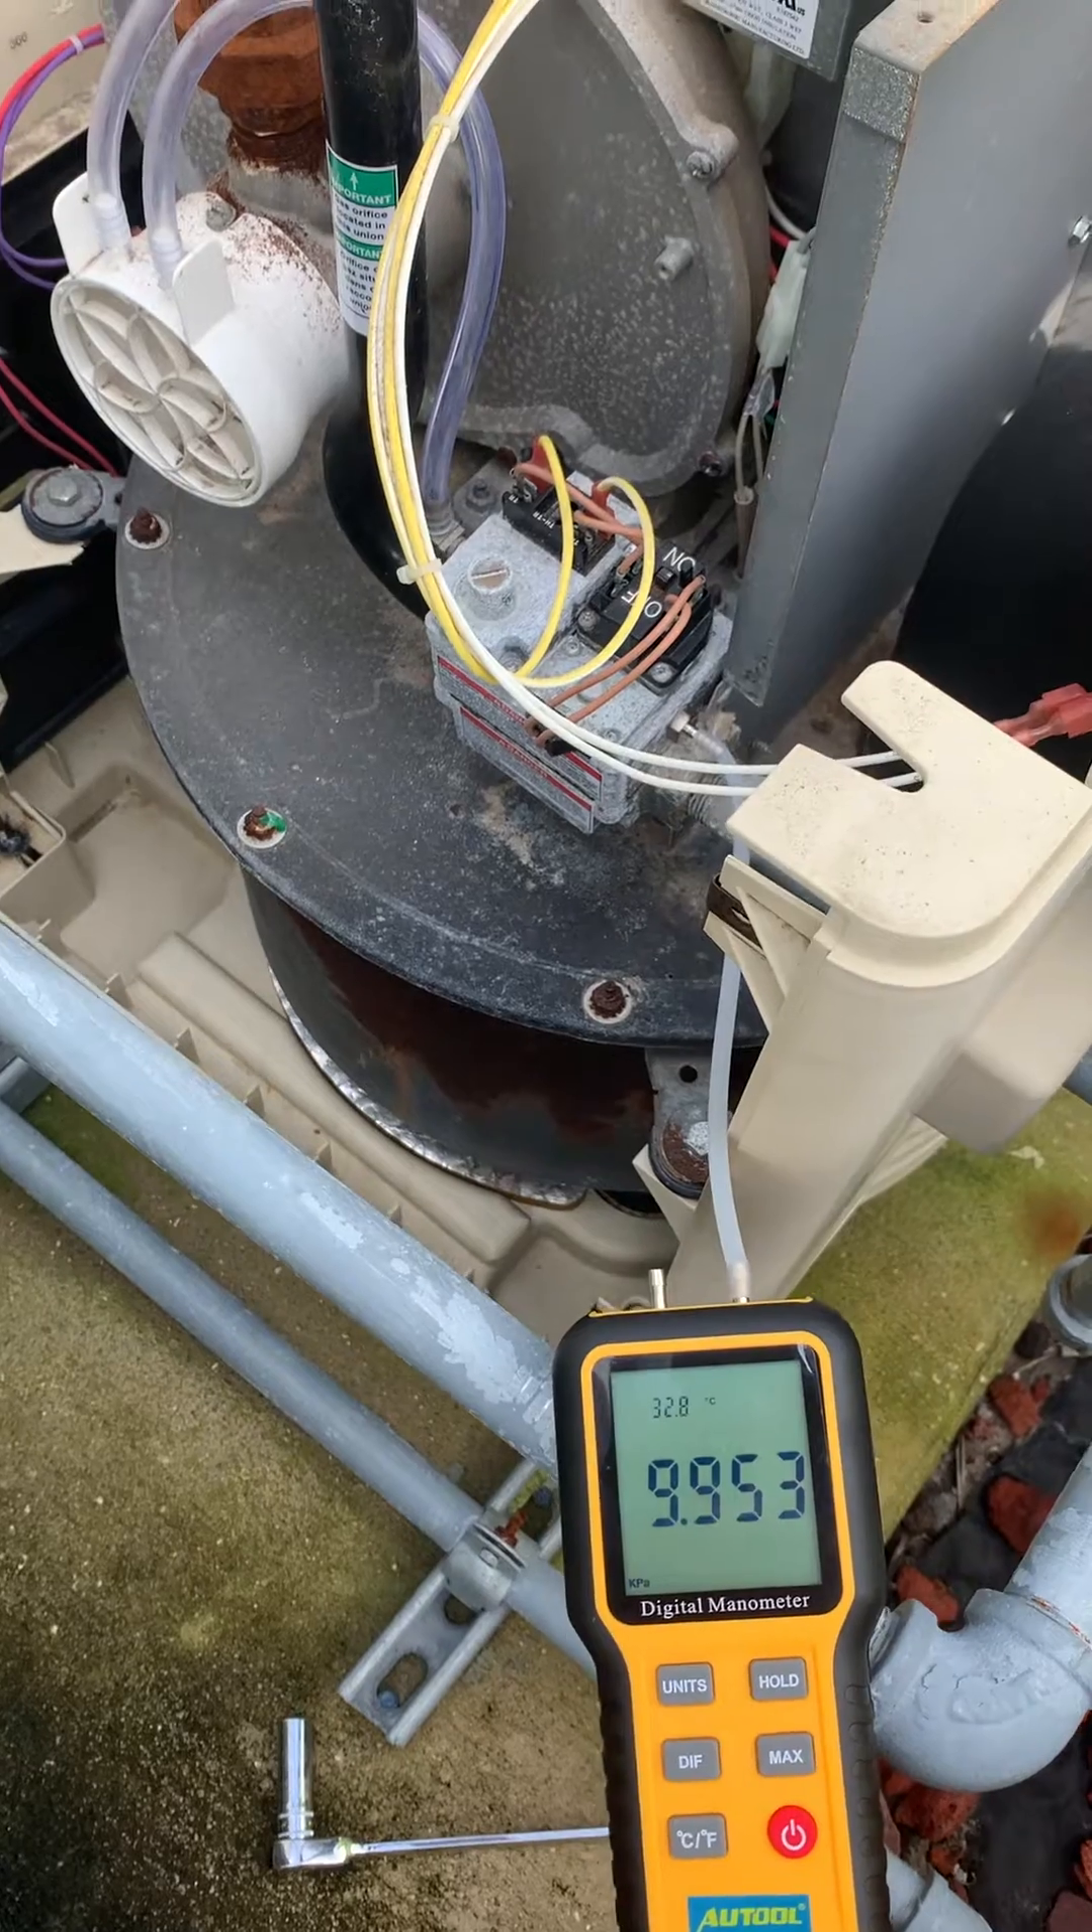I only have one side of the manometer hooked up.